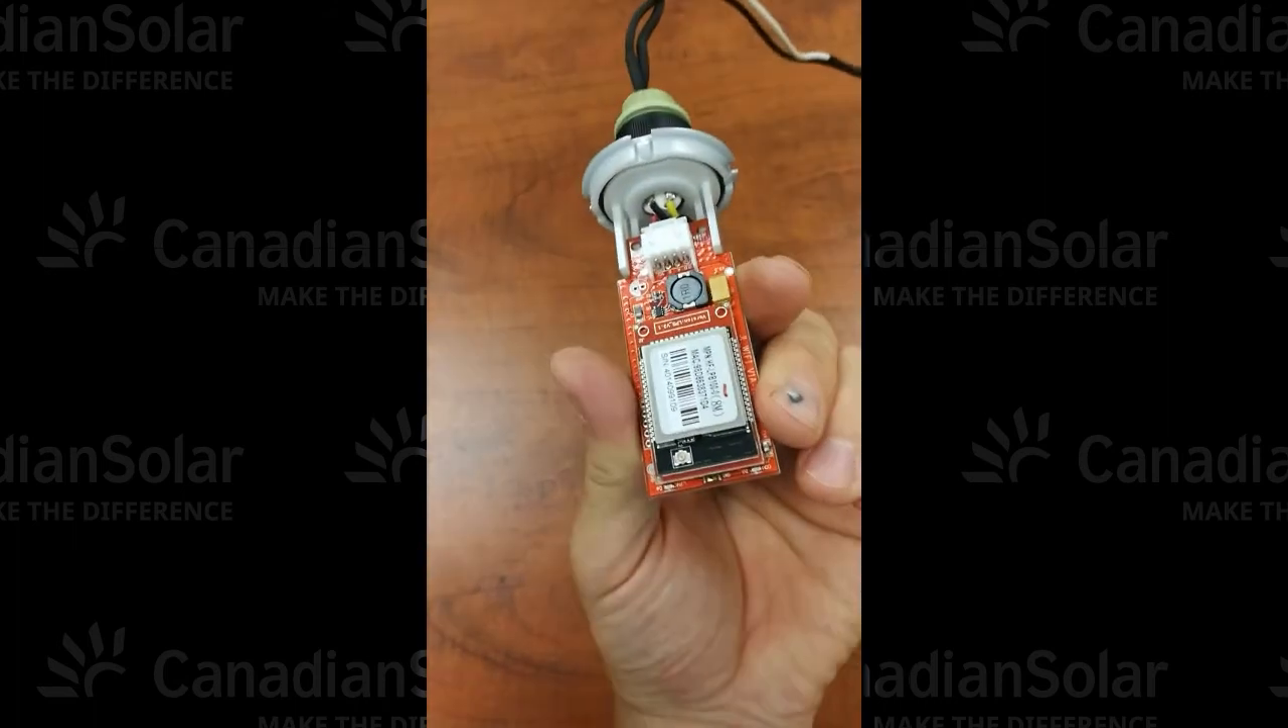And there we go. We've opened the Wi-Fi stick.